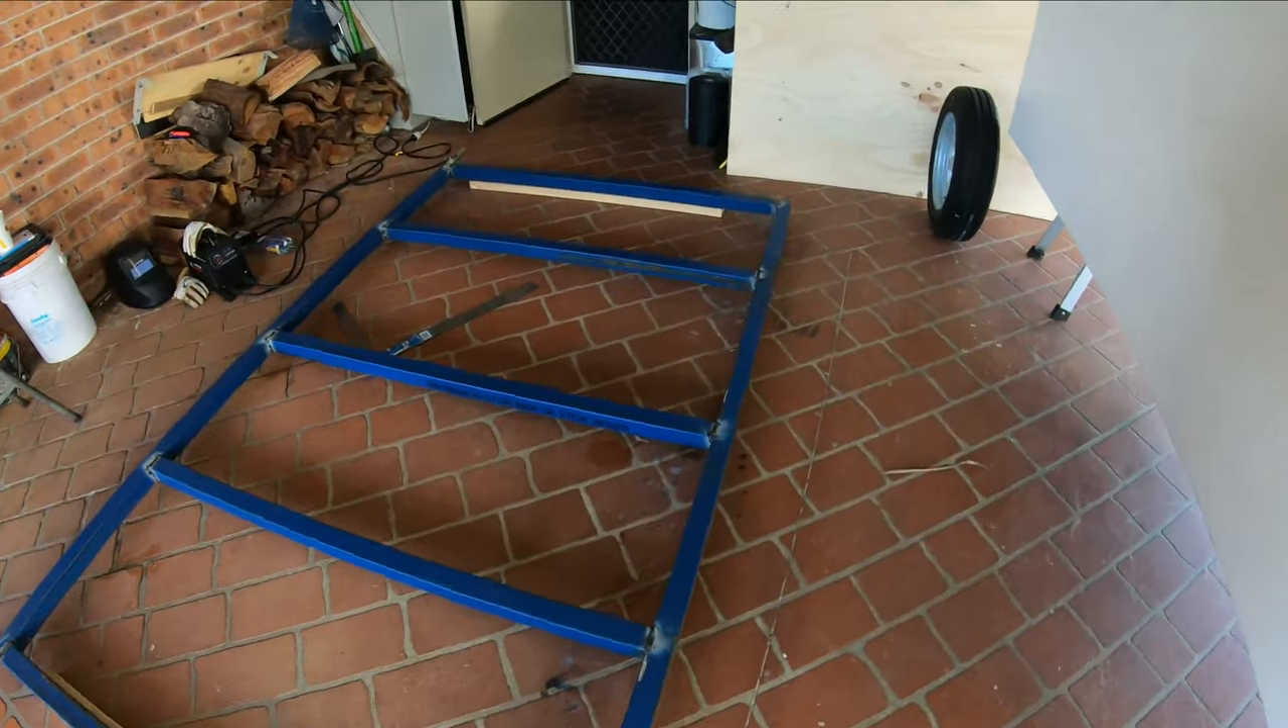Well the frame's all welded up.